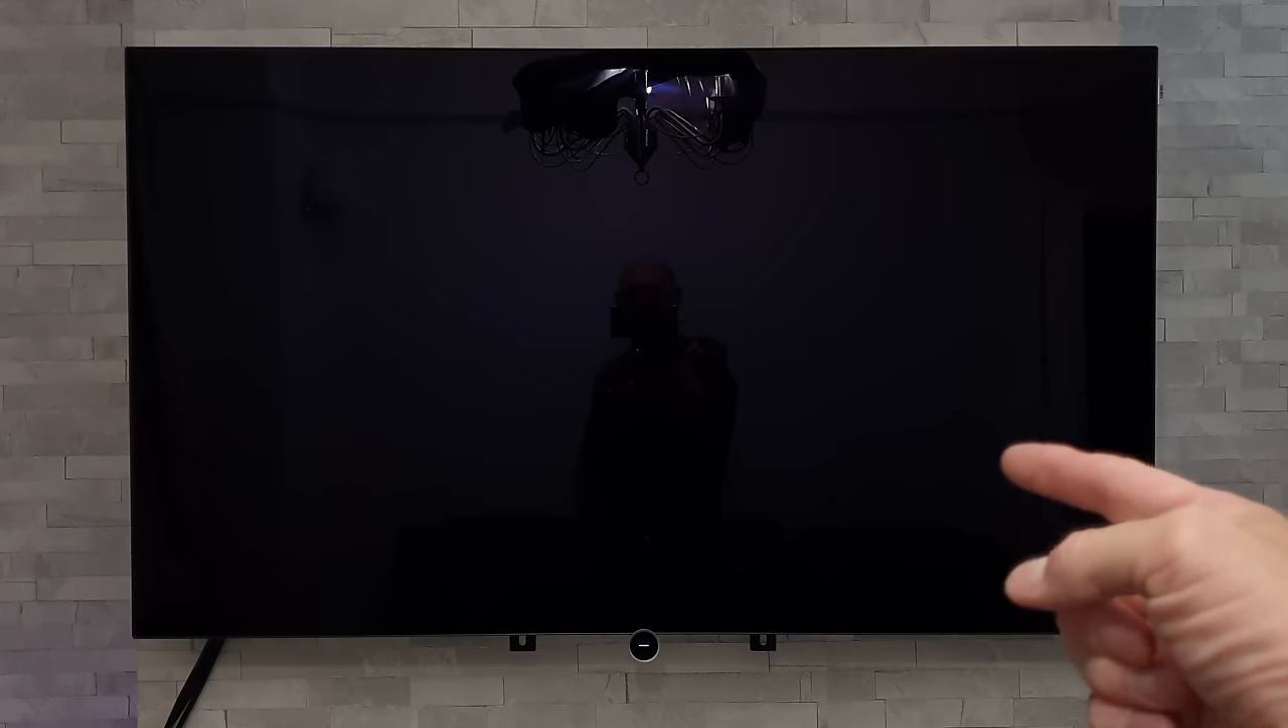Right we've now got the TV up on the wall and all connected to the mains.